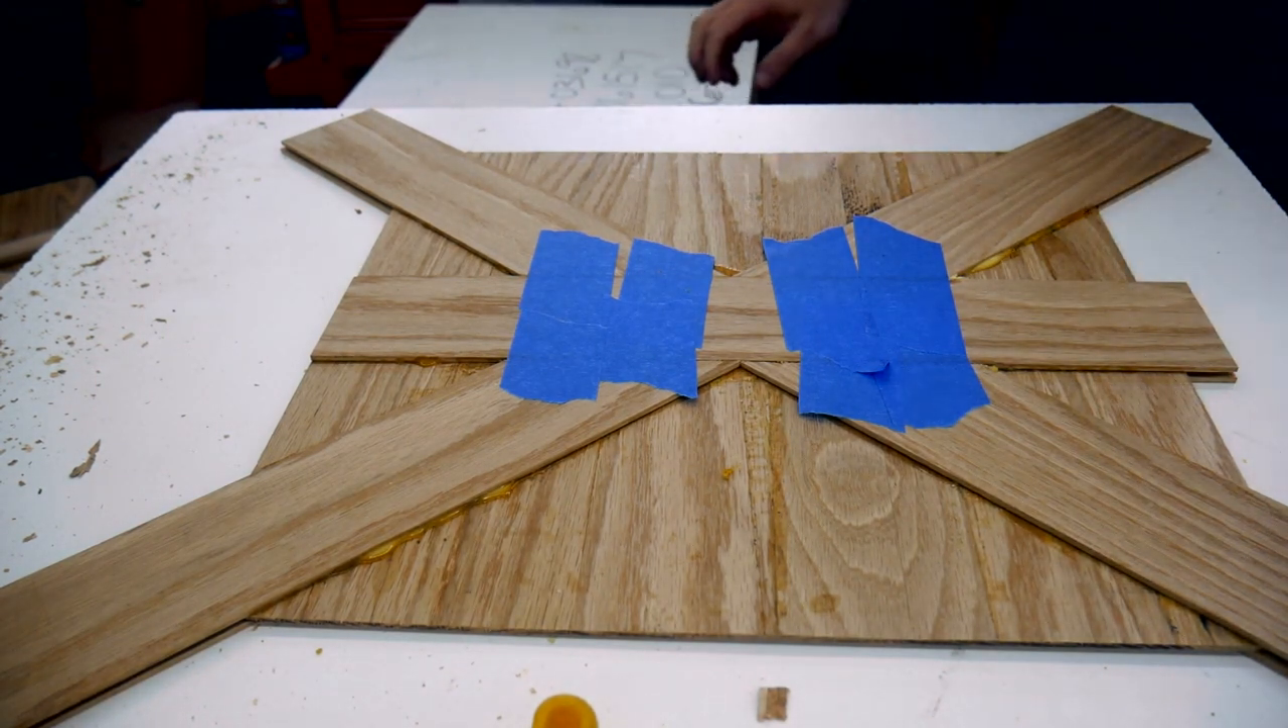All right, so here is the completed glue up.